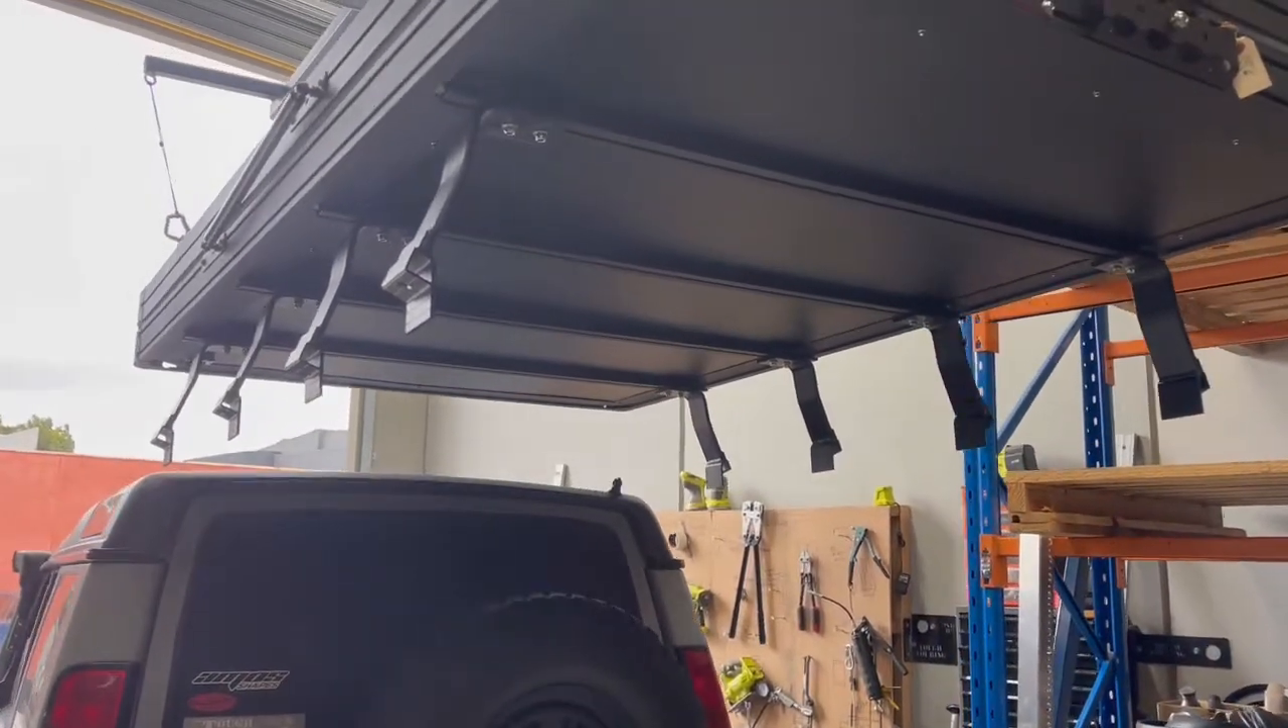Jim's gone and fitted those Frontrunner rack feet to the base of the tent, which you can see there.